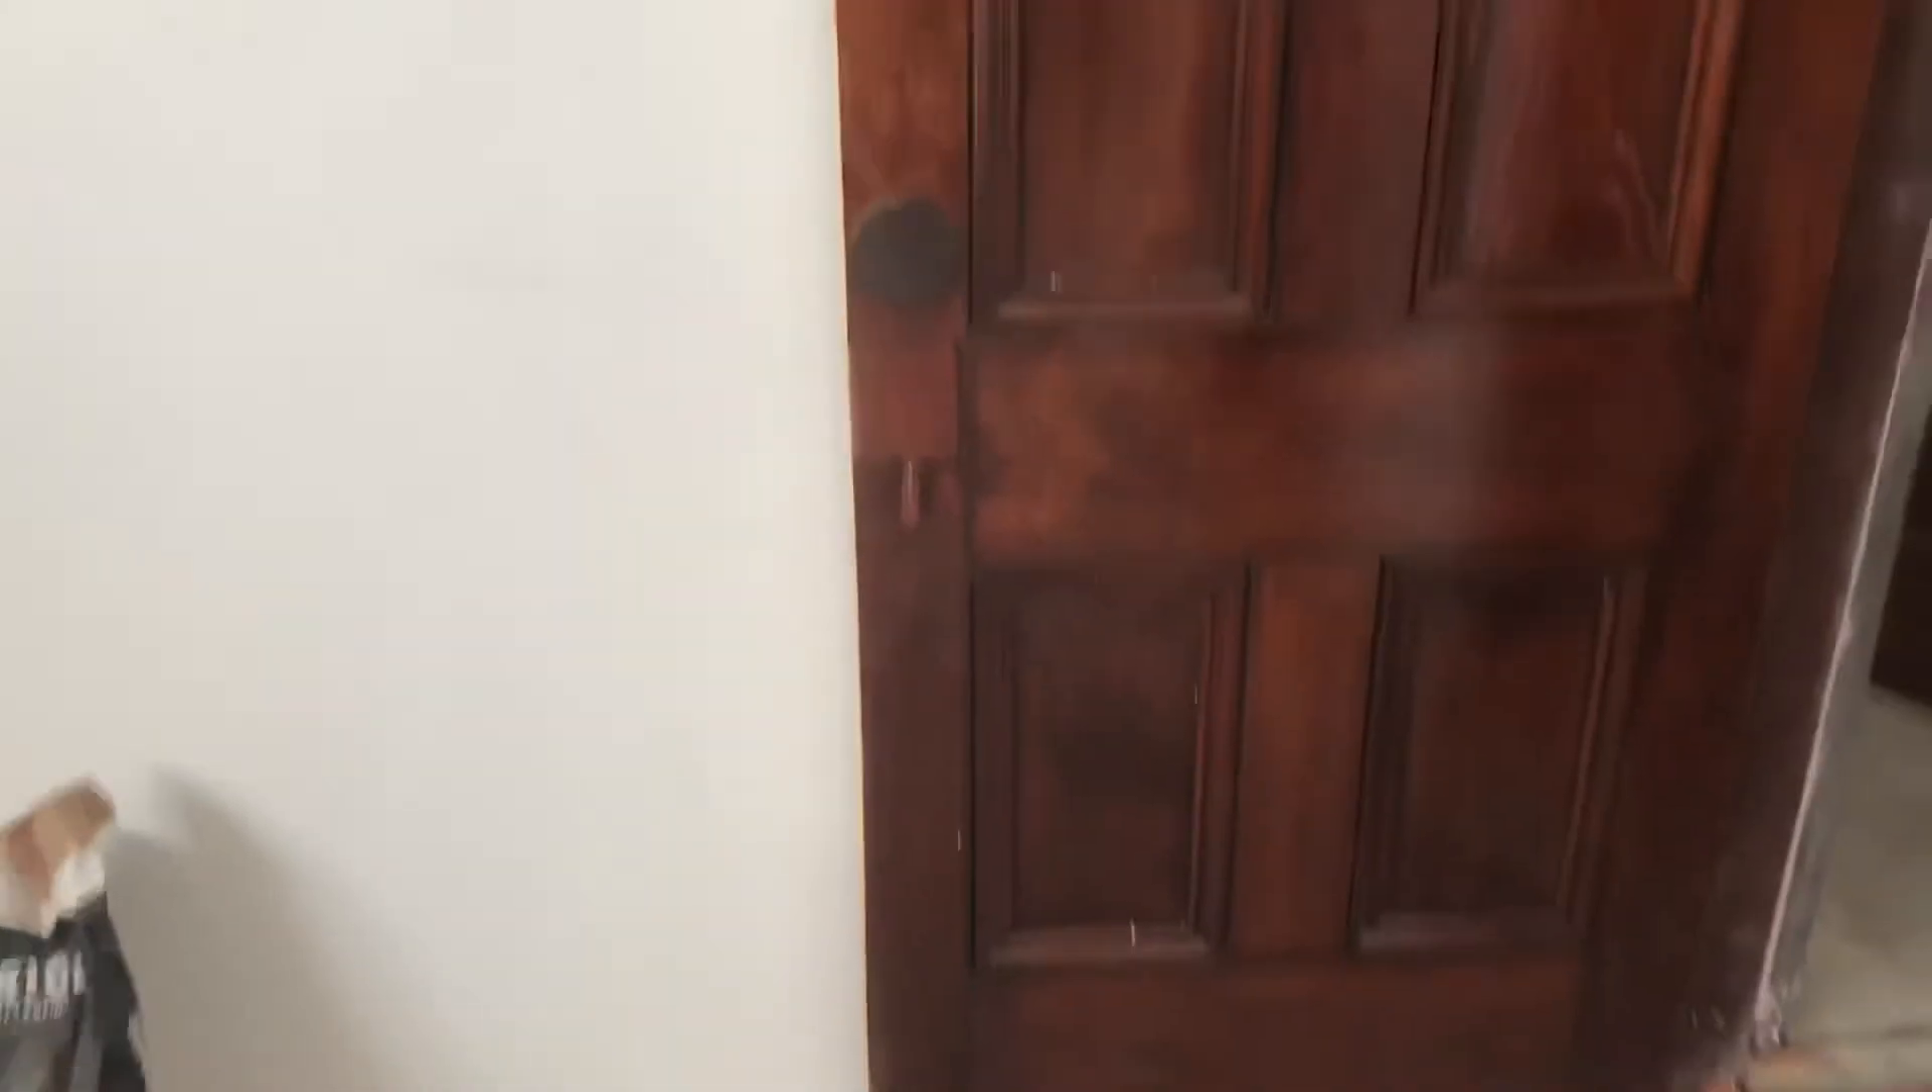The handles haven't been put on yet.